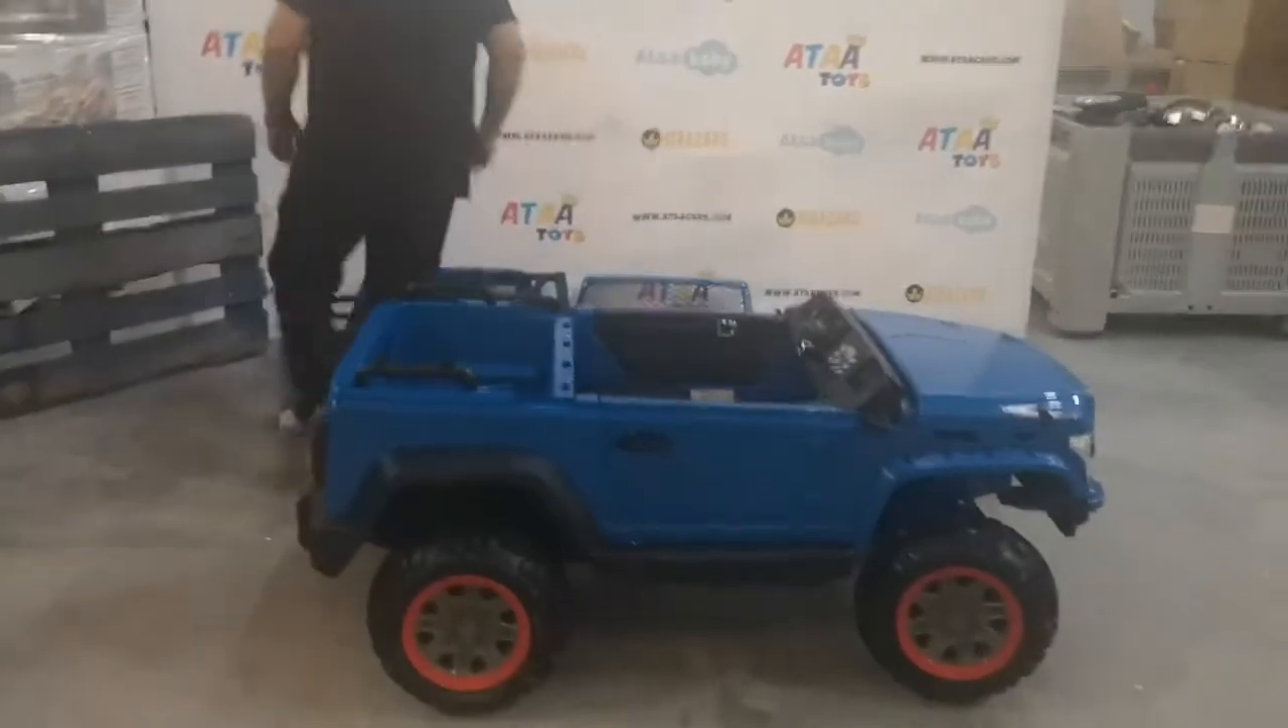Una vez puestas las llantas Fijaros que chulas se quedan.